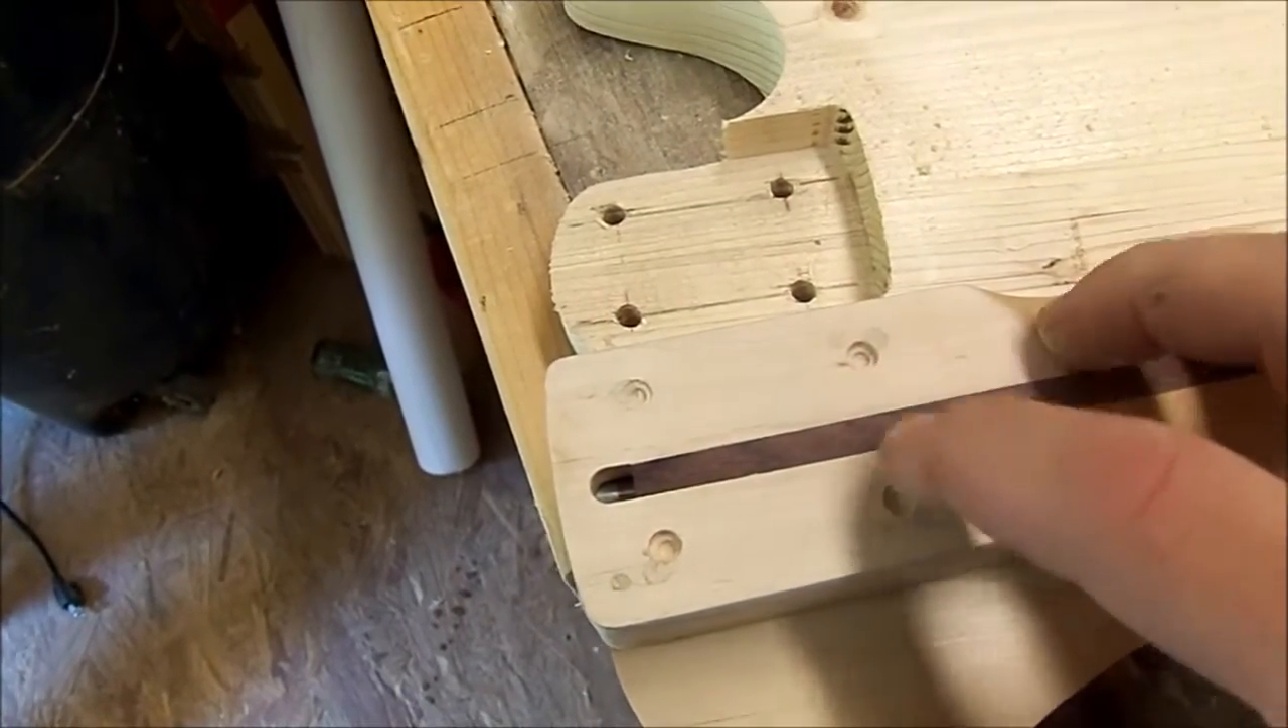And now with the neck out of the neck pocket you can see where my four indents are for my holes.